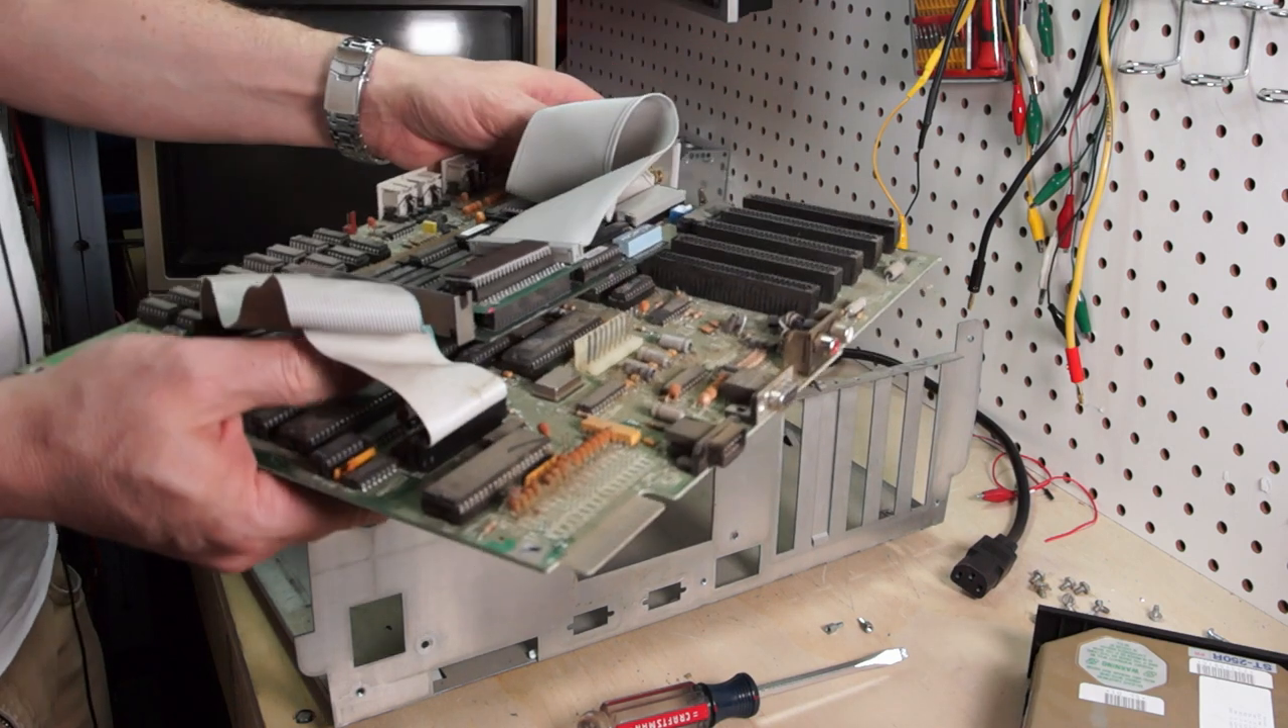A Tandy 1000 motherboard extracted from the case.